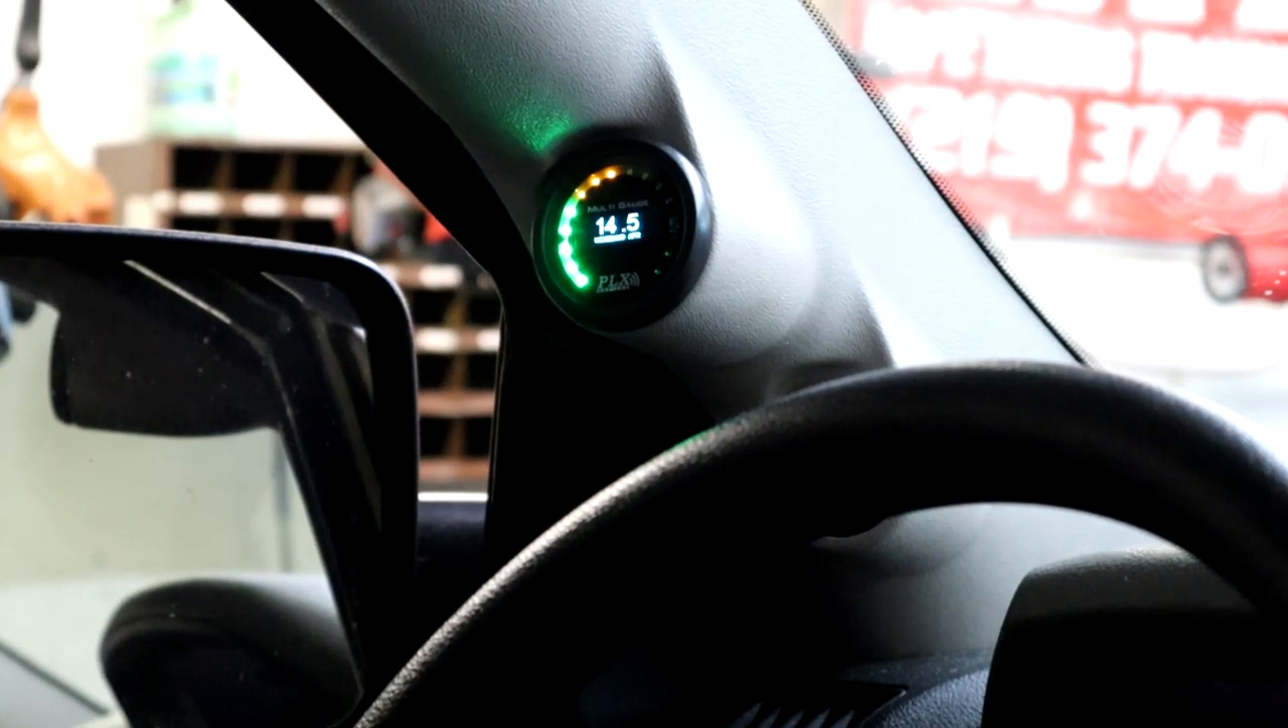But right now we got the PLX gauge in. We are going to turn it on and watch it light up here.